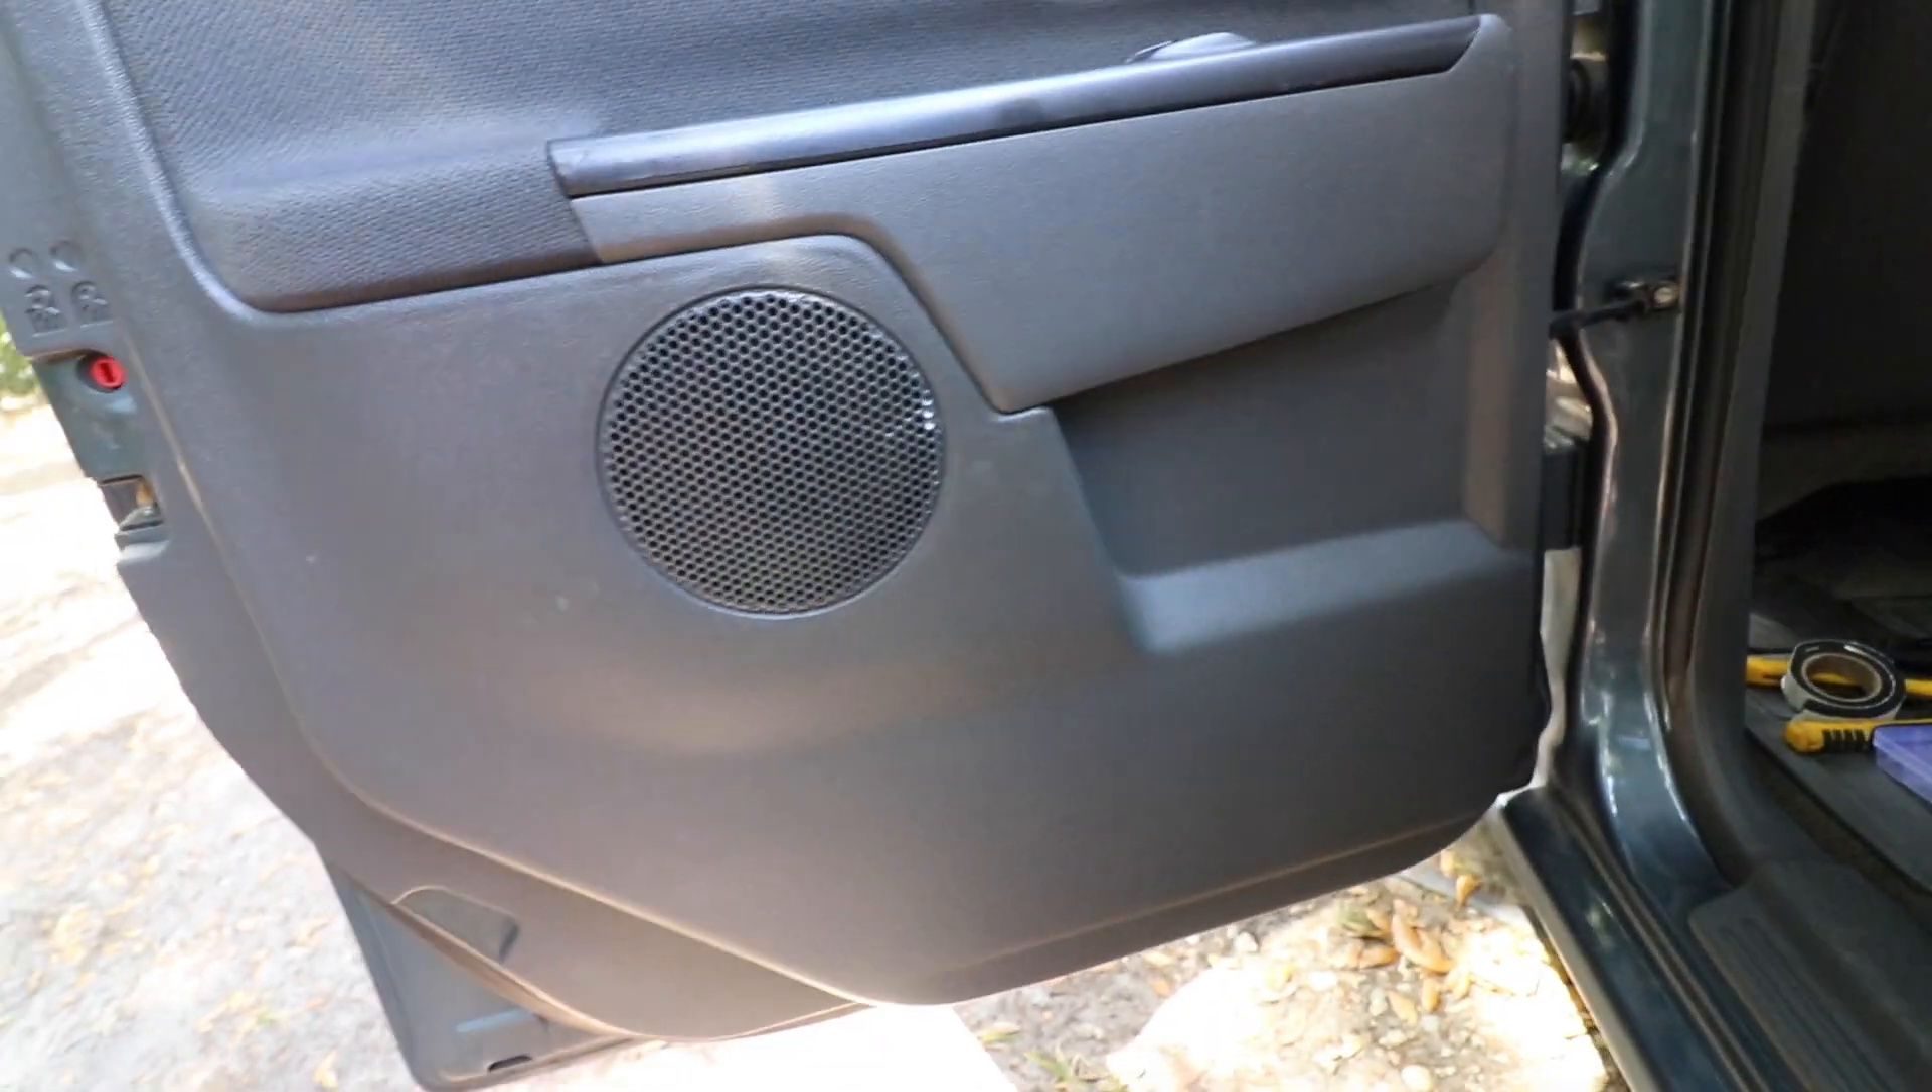I got the door panels all cleaned up and conditioned. Everything's back on.